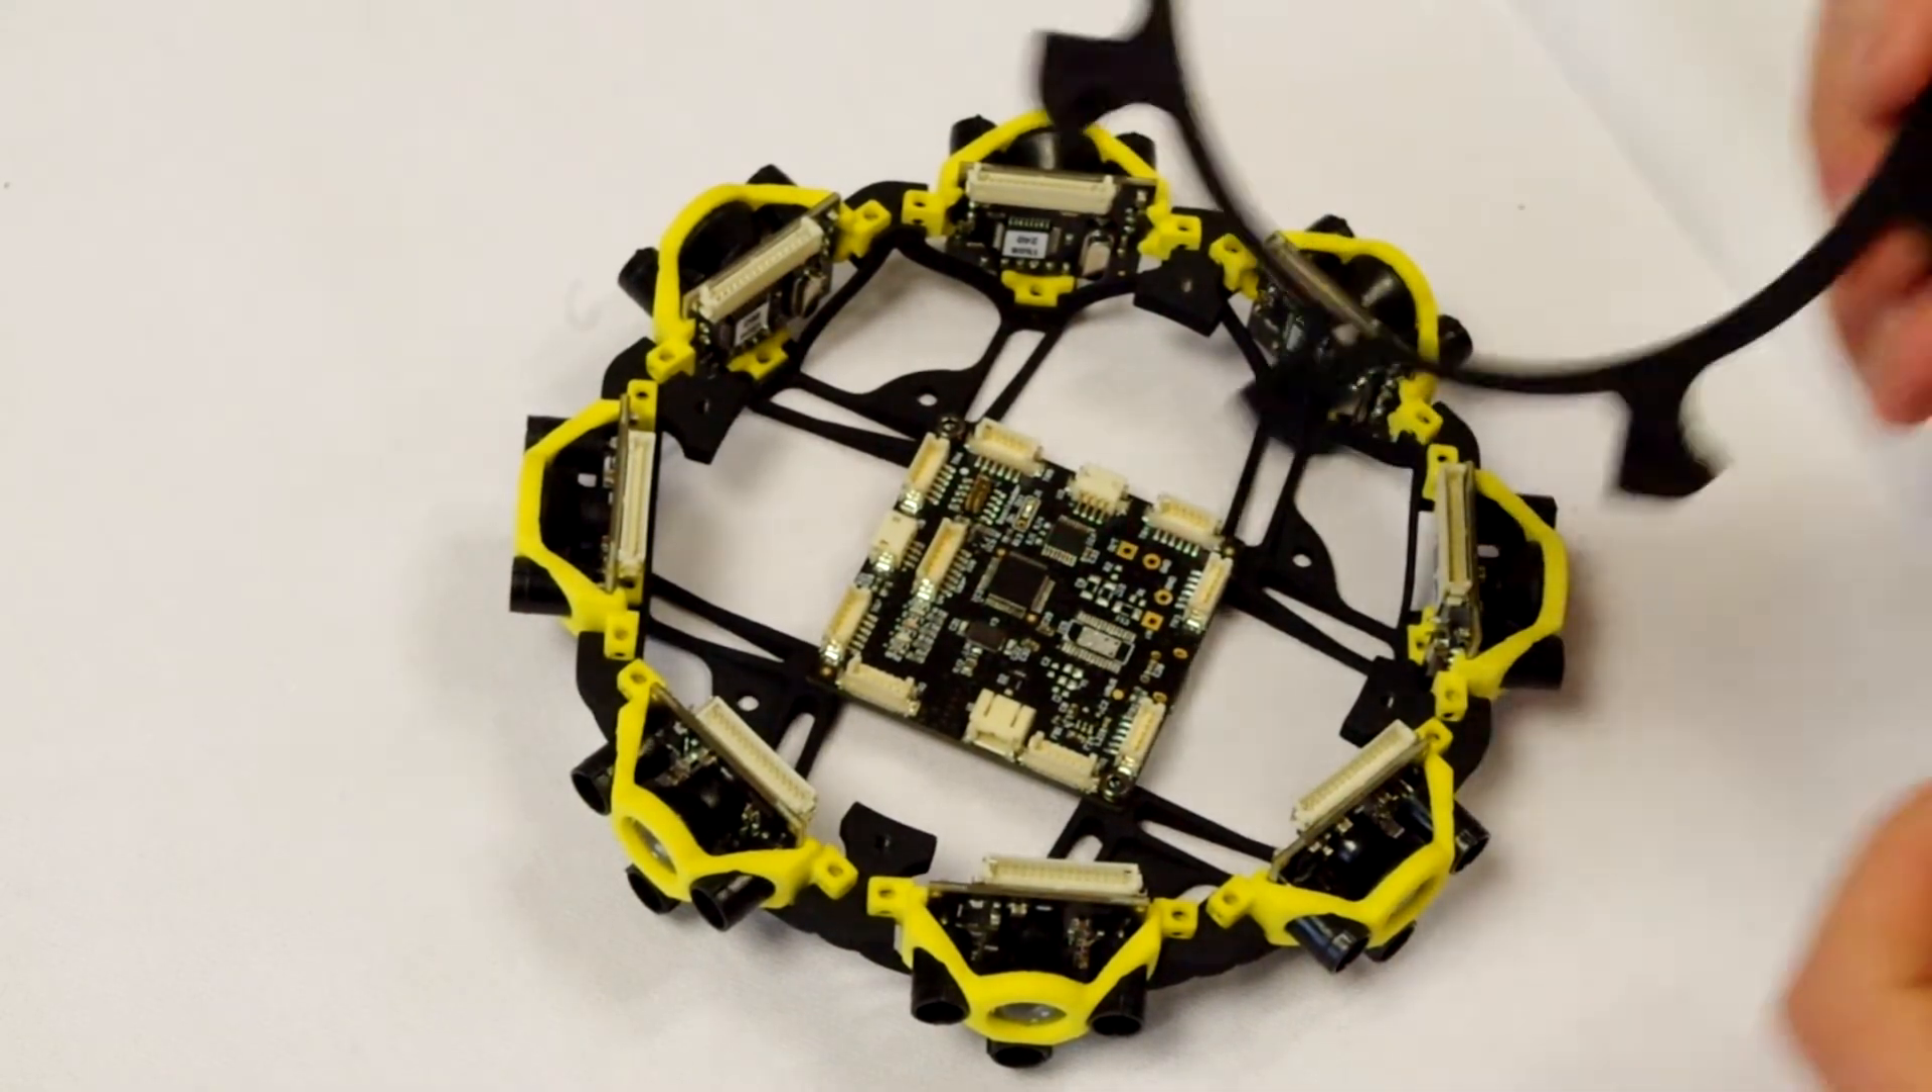So, now when you have placed all your sensors, you should have a device that looks like this one.